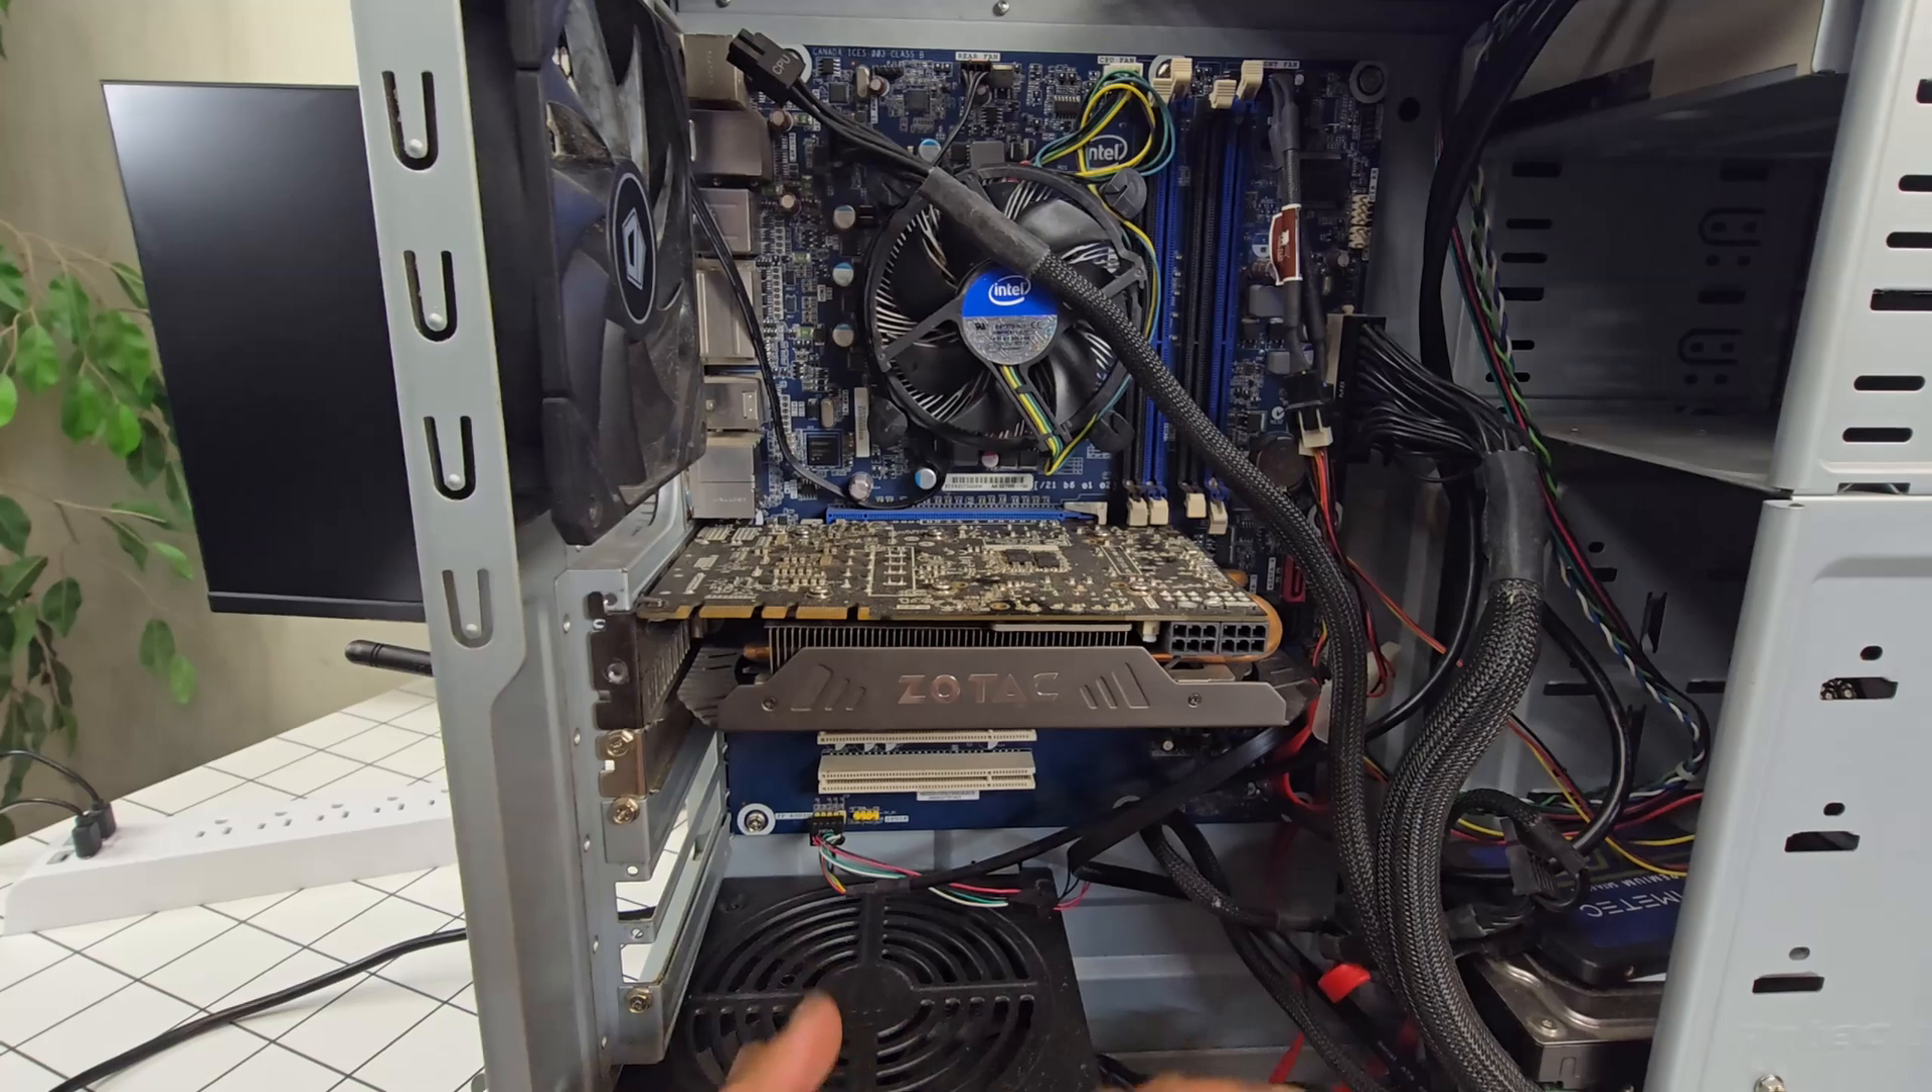So the graphics card is now installed.